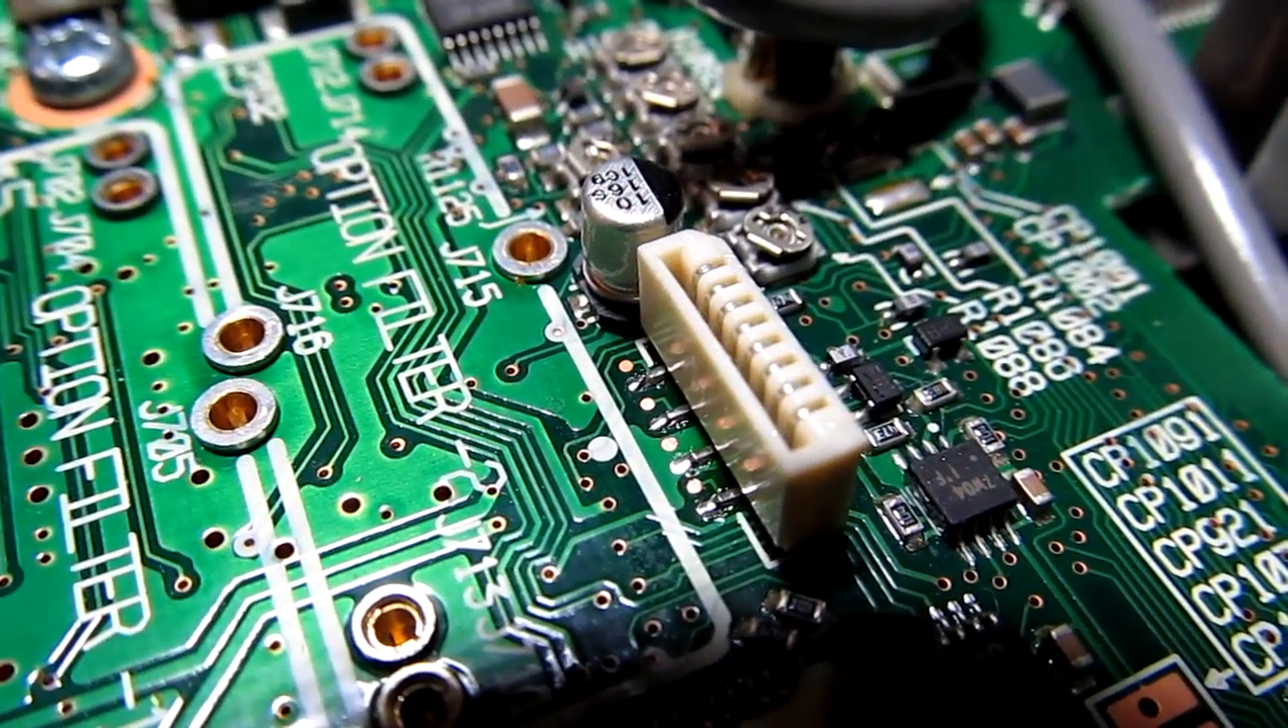Okay, the connector is all installed and clean.